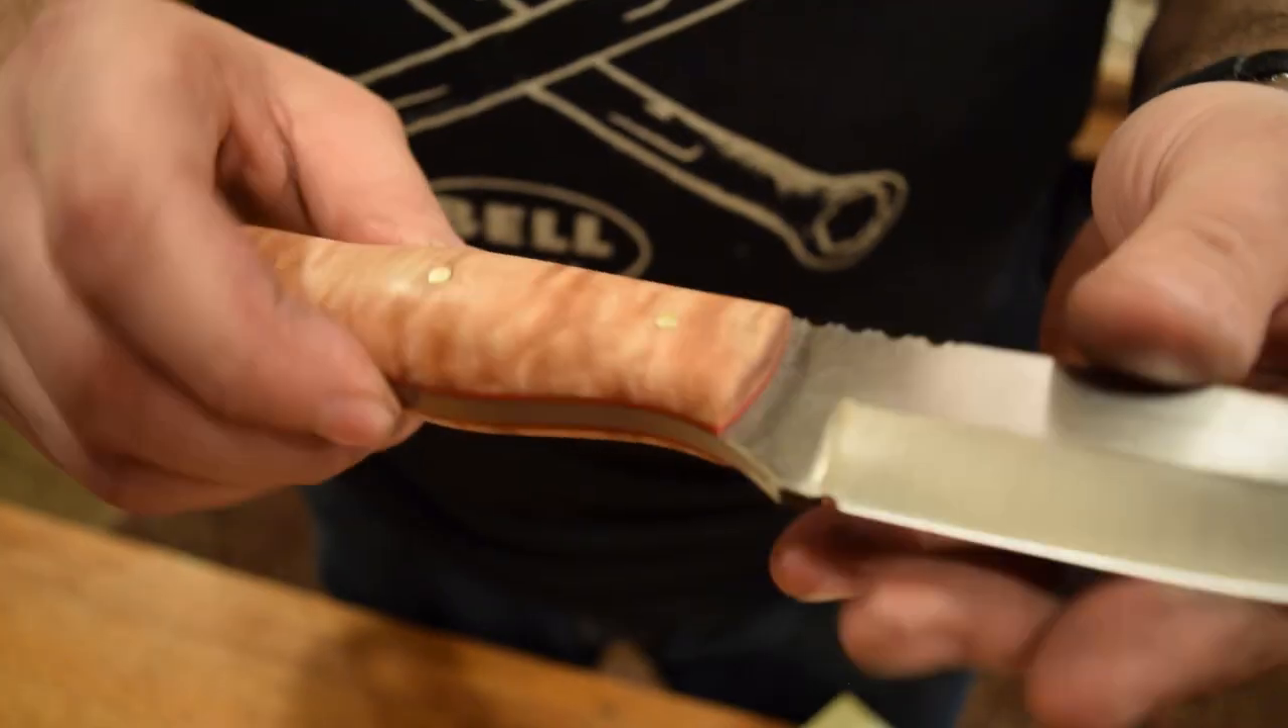The handle's on, beautiful curly maple scales, and the red liners turned out really nice.